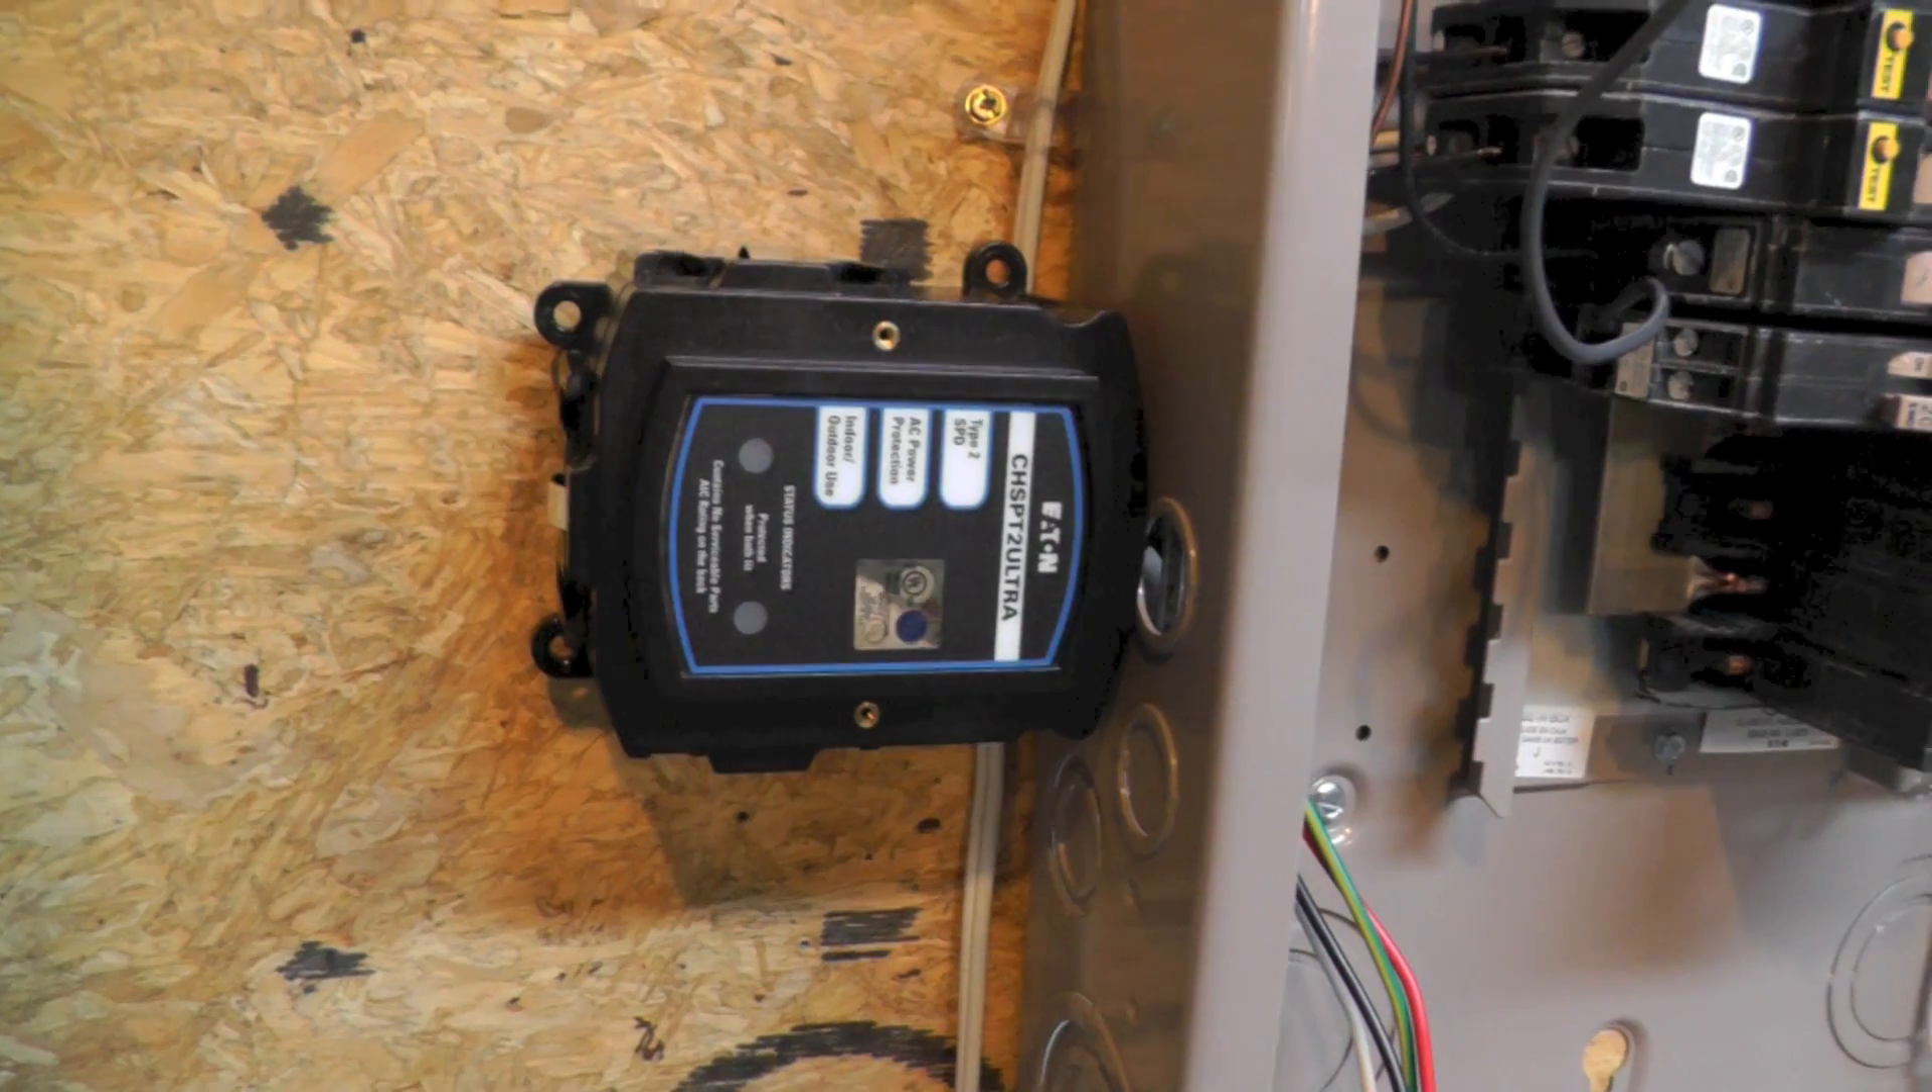Okay at this point I was able to mount the surge protector in the location that I wanted.